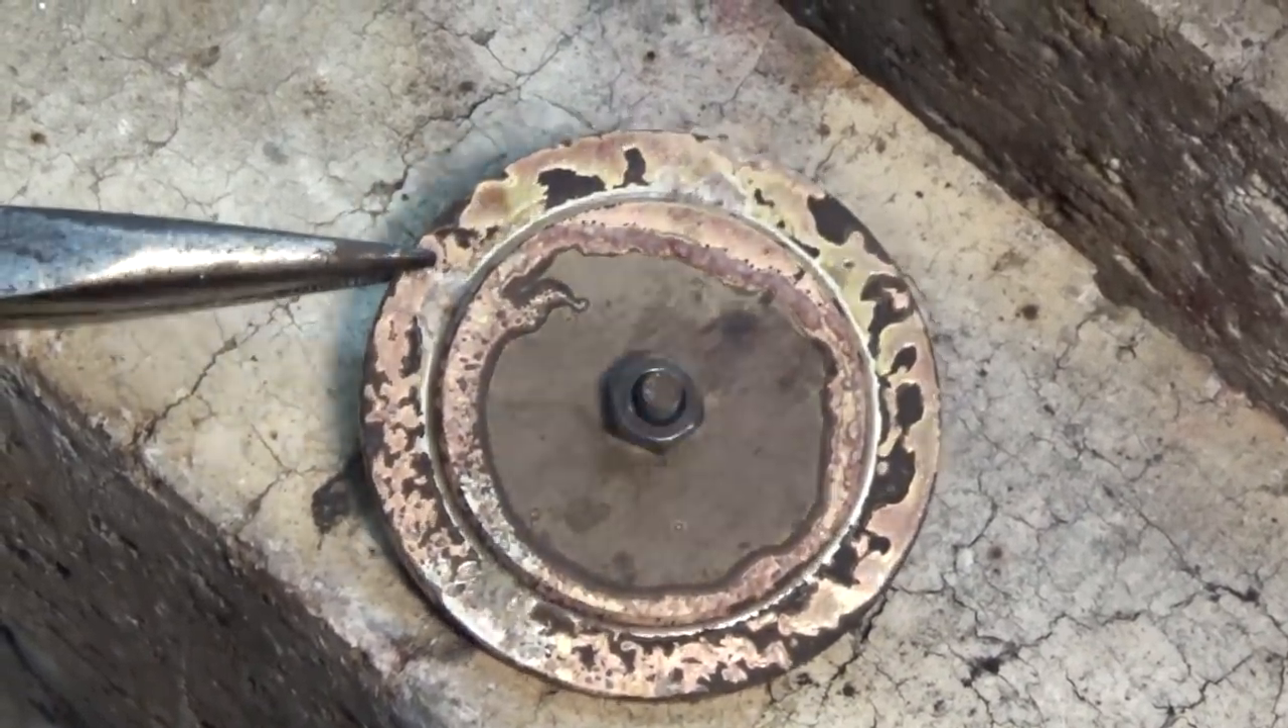You can see how that silver solder is run all around the edge there.